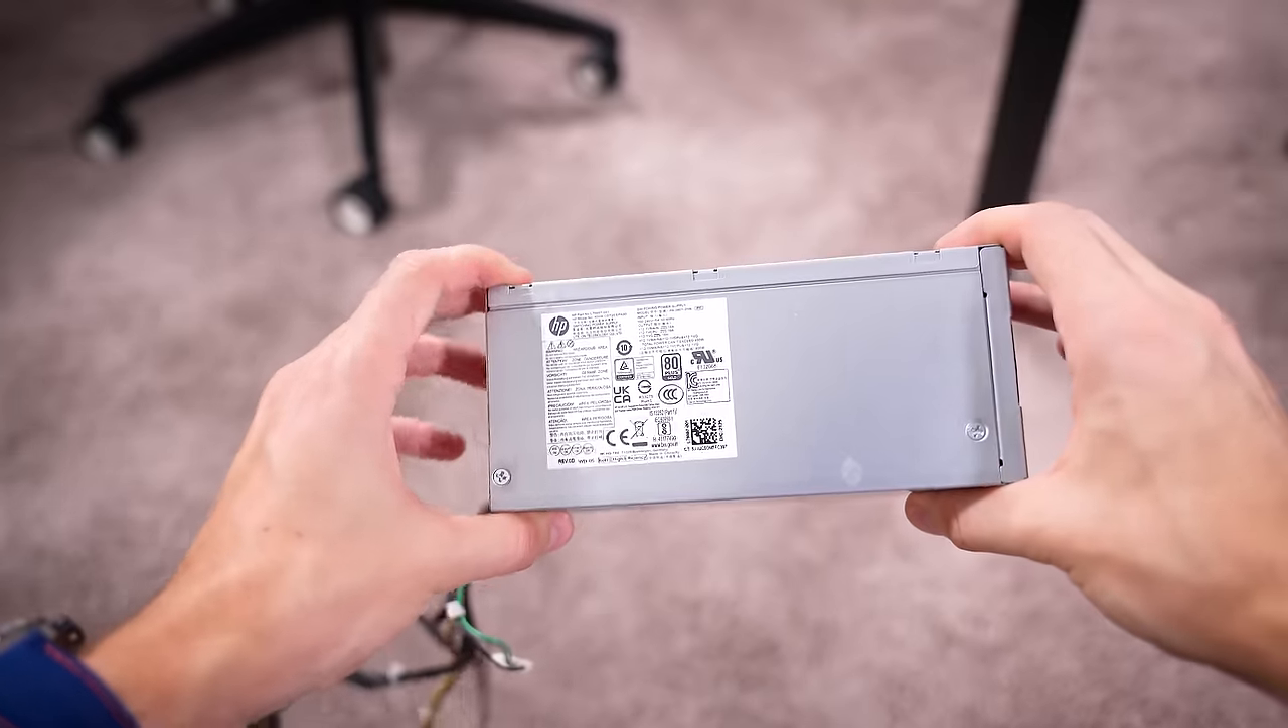So now we've taken out the power supply.